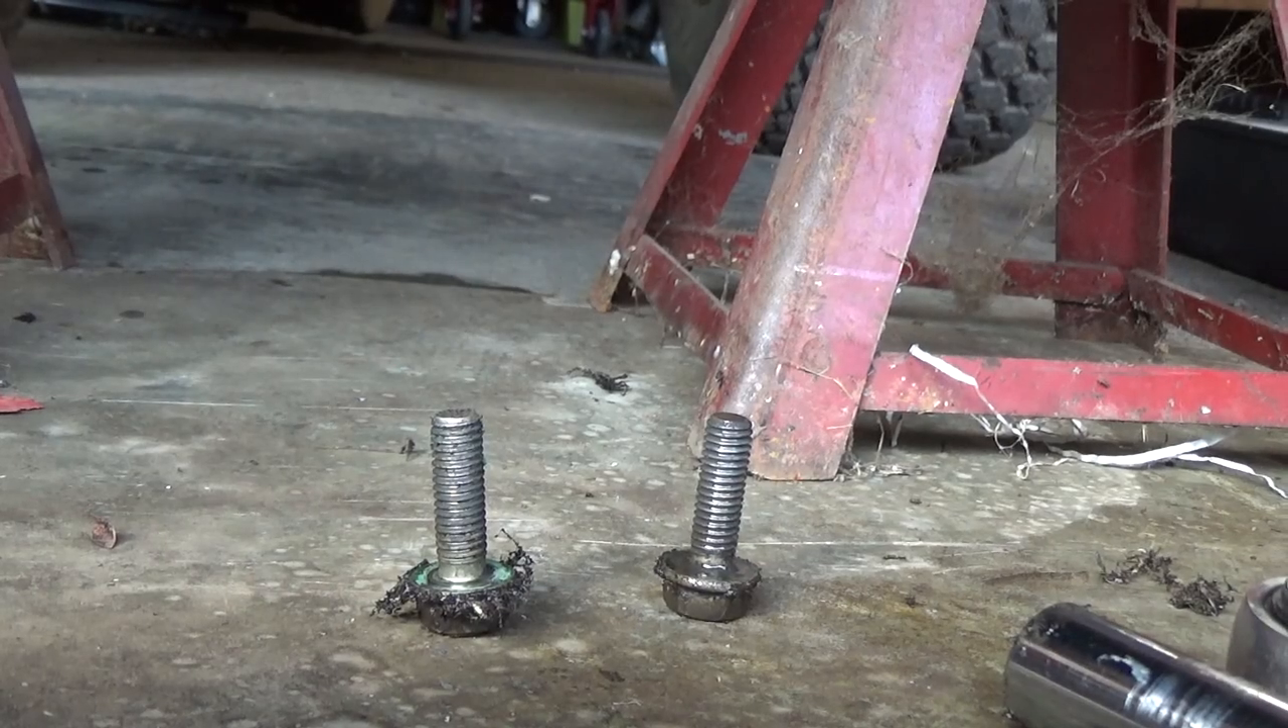Okay so I got my two front engine bolts out.